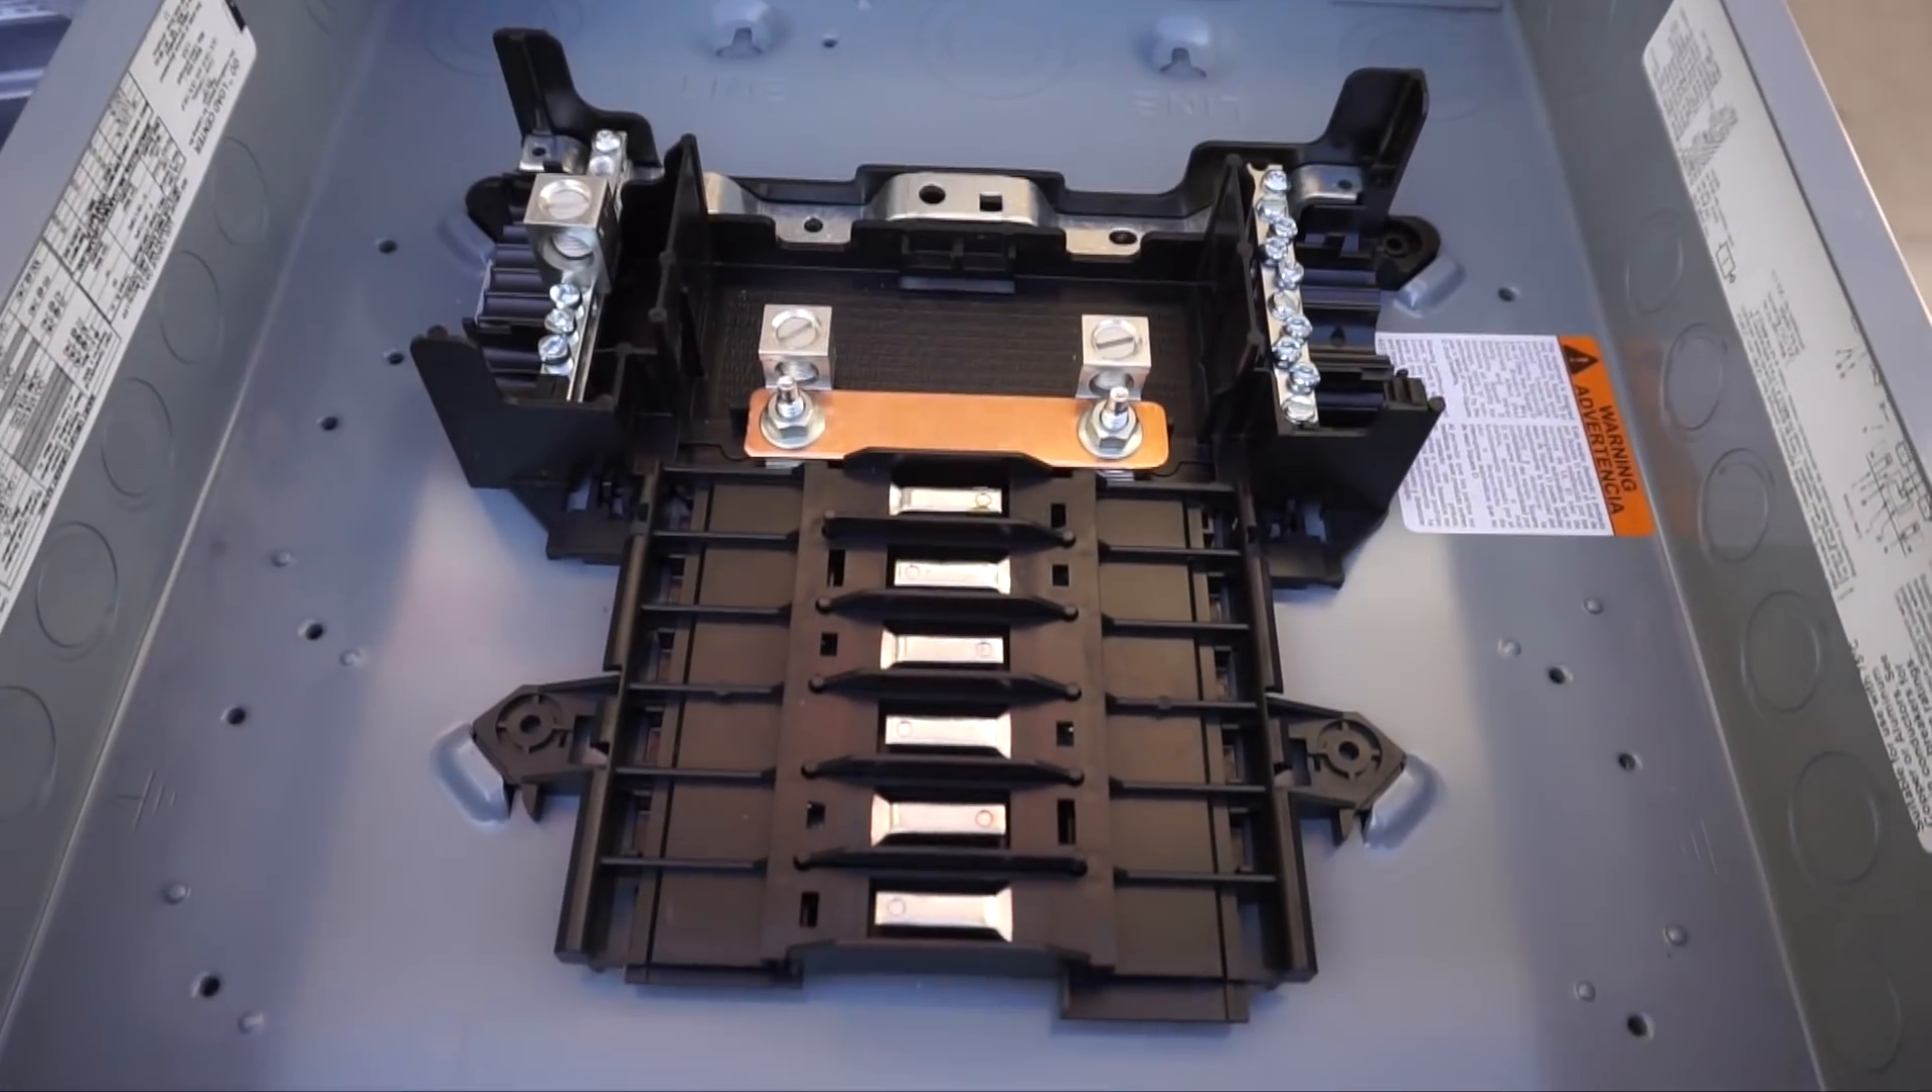We modified this box just real slightly here by putting in this copper bus bar between the two legs.